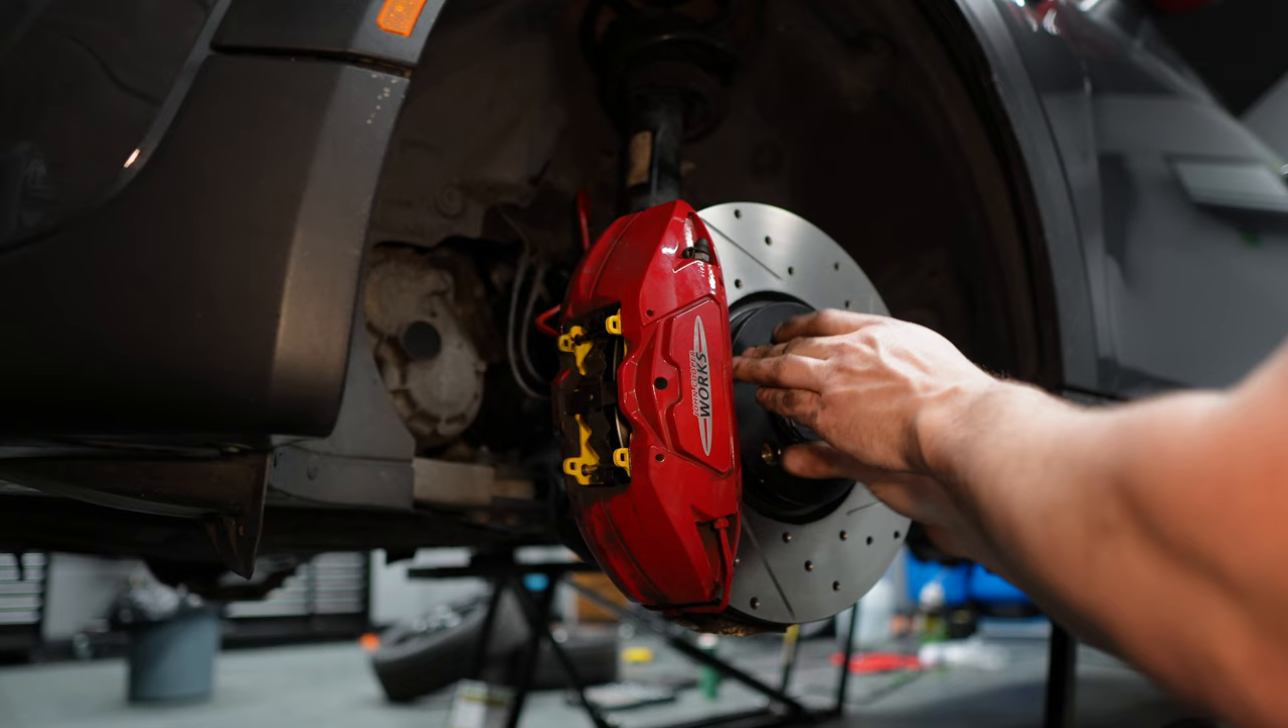We're going to put our rotor on and now we've got the rotor in place.